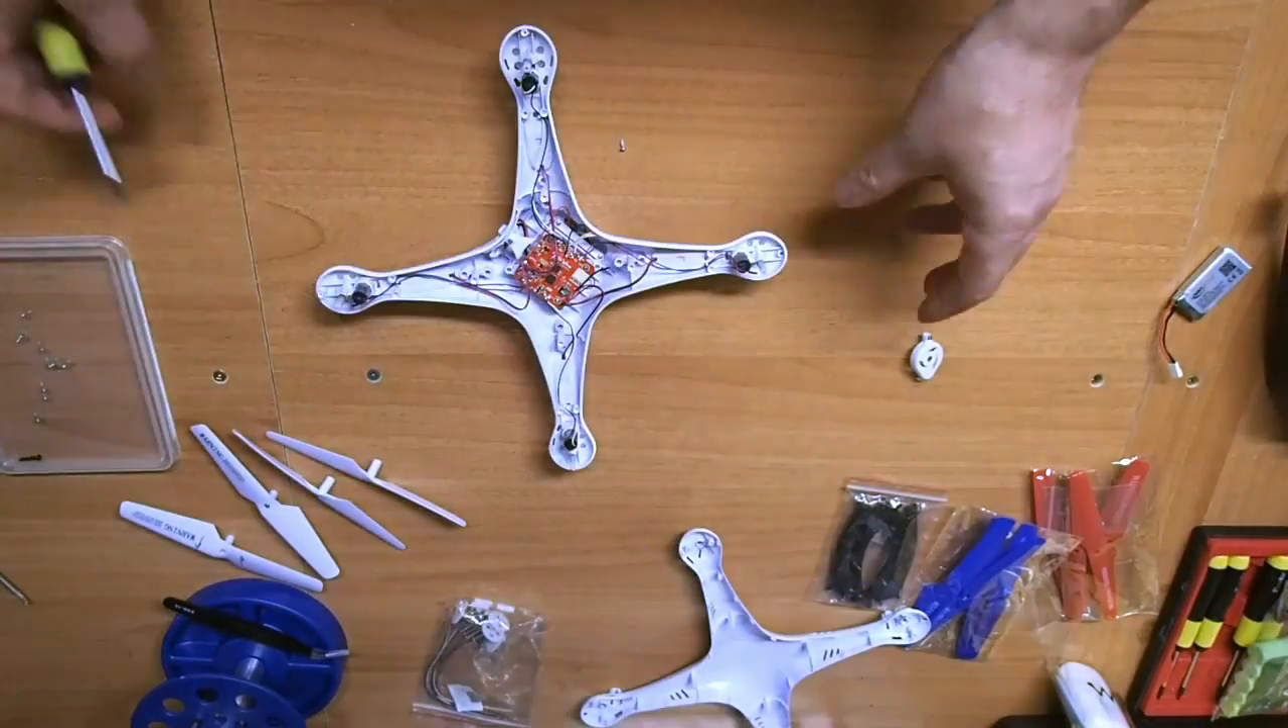Okay so the body is the top part of the body is removed and now let's remove the motor.